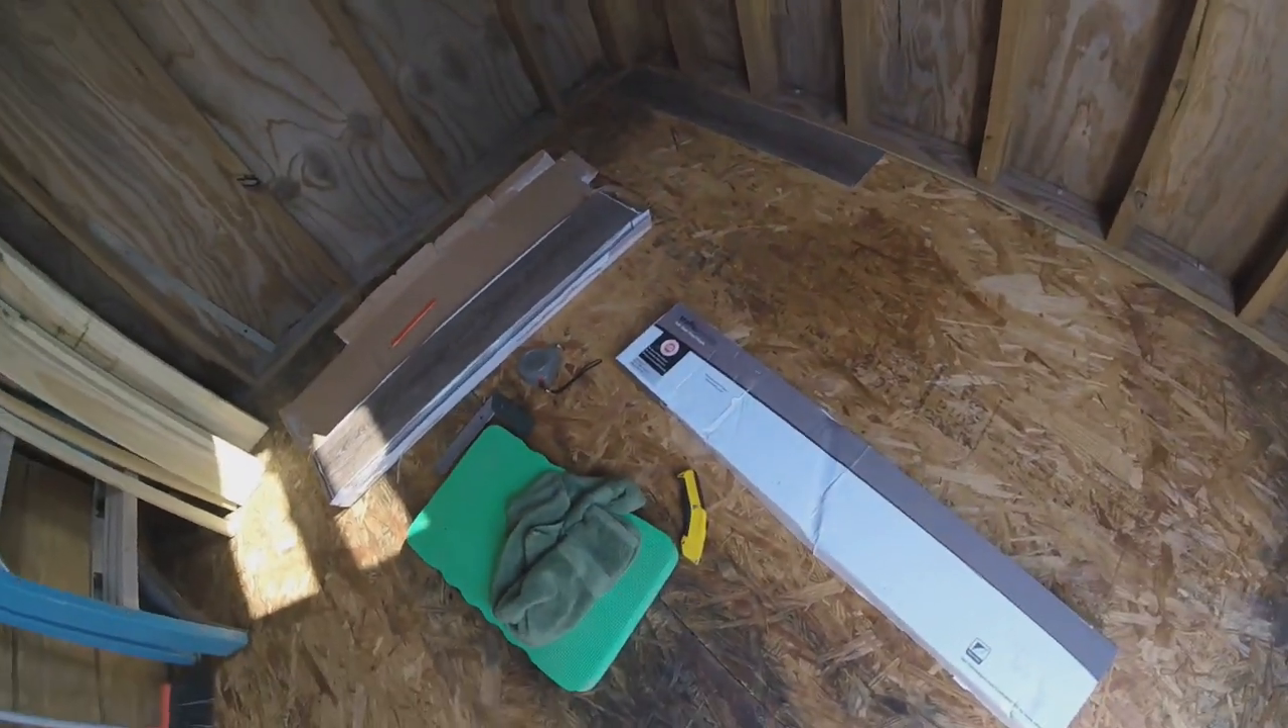I've got one box open and another plank laid down to see what it looks like.